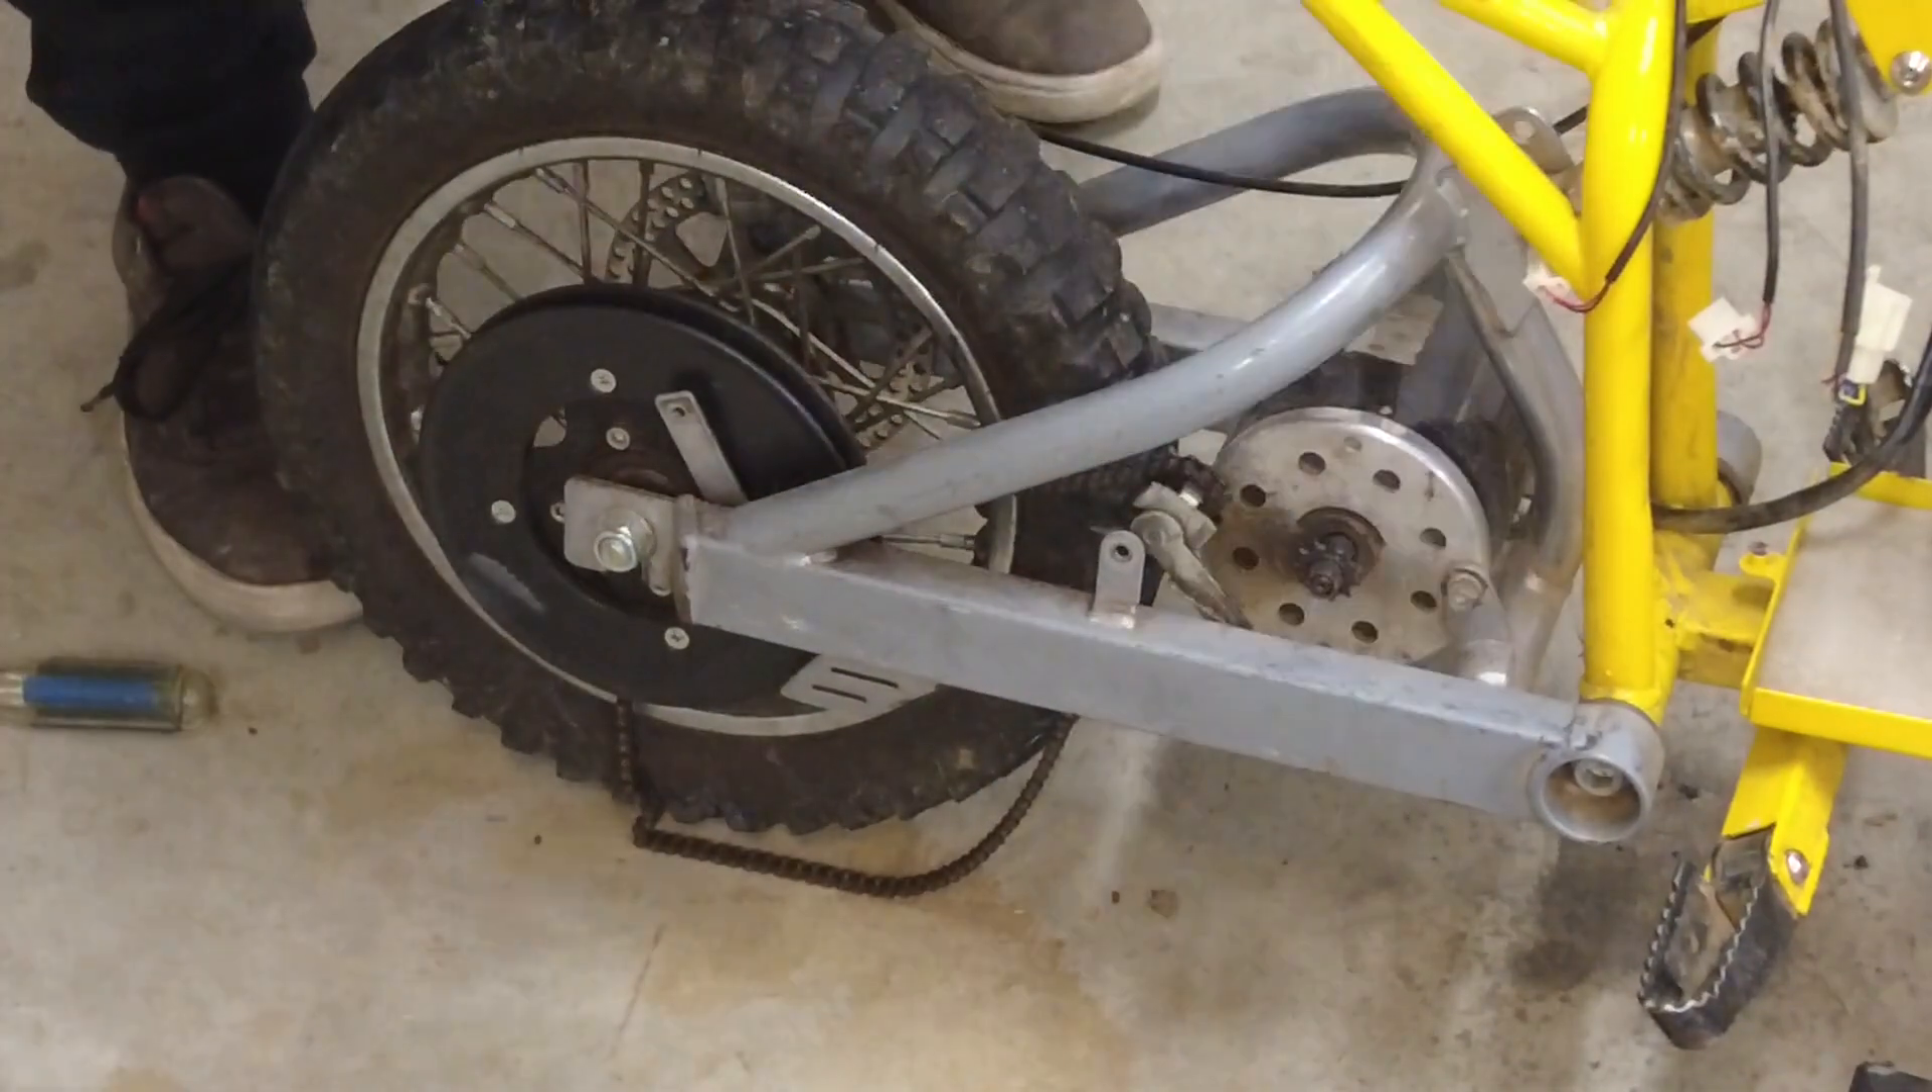Chains off now i can get the motor out.